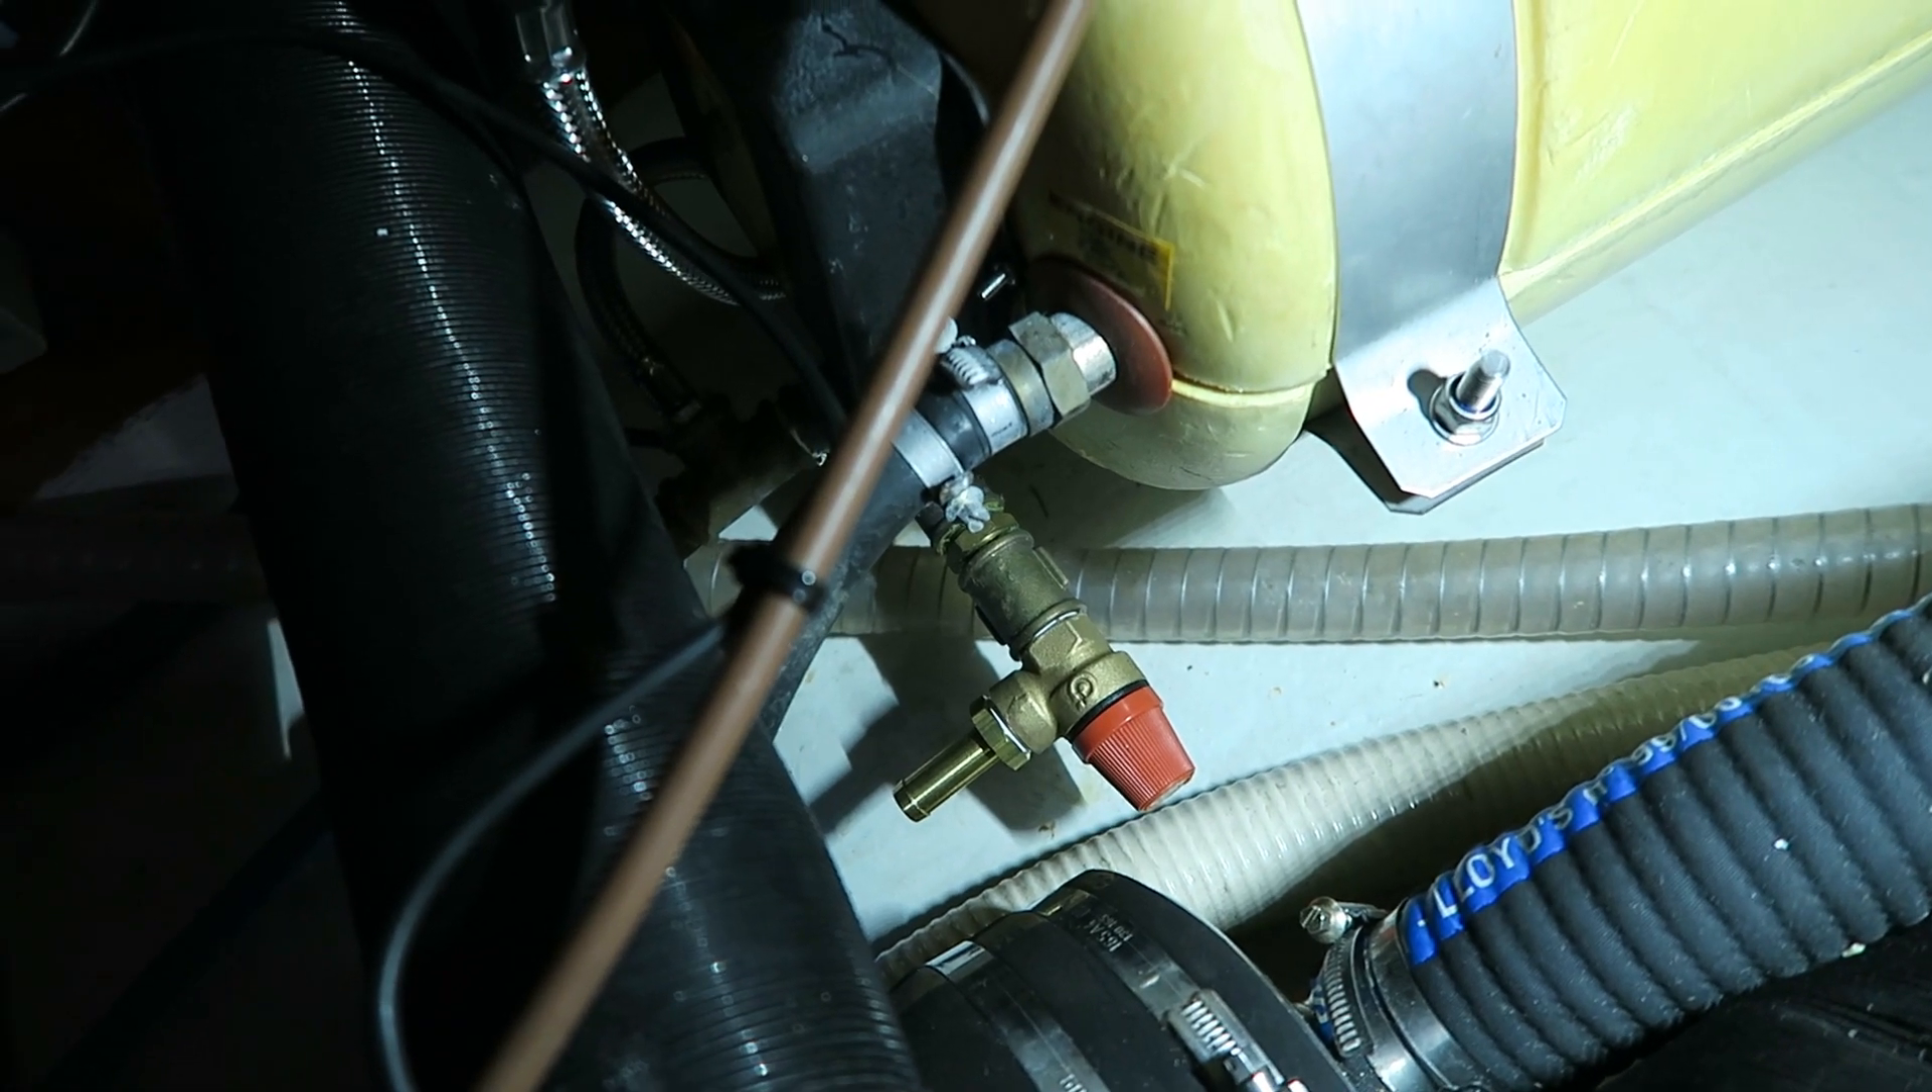The over pressure valve is now mounted and it was pretty easy. And I have of course mounted some teflon tape.